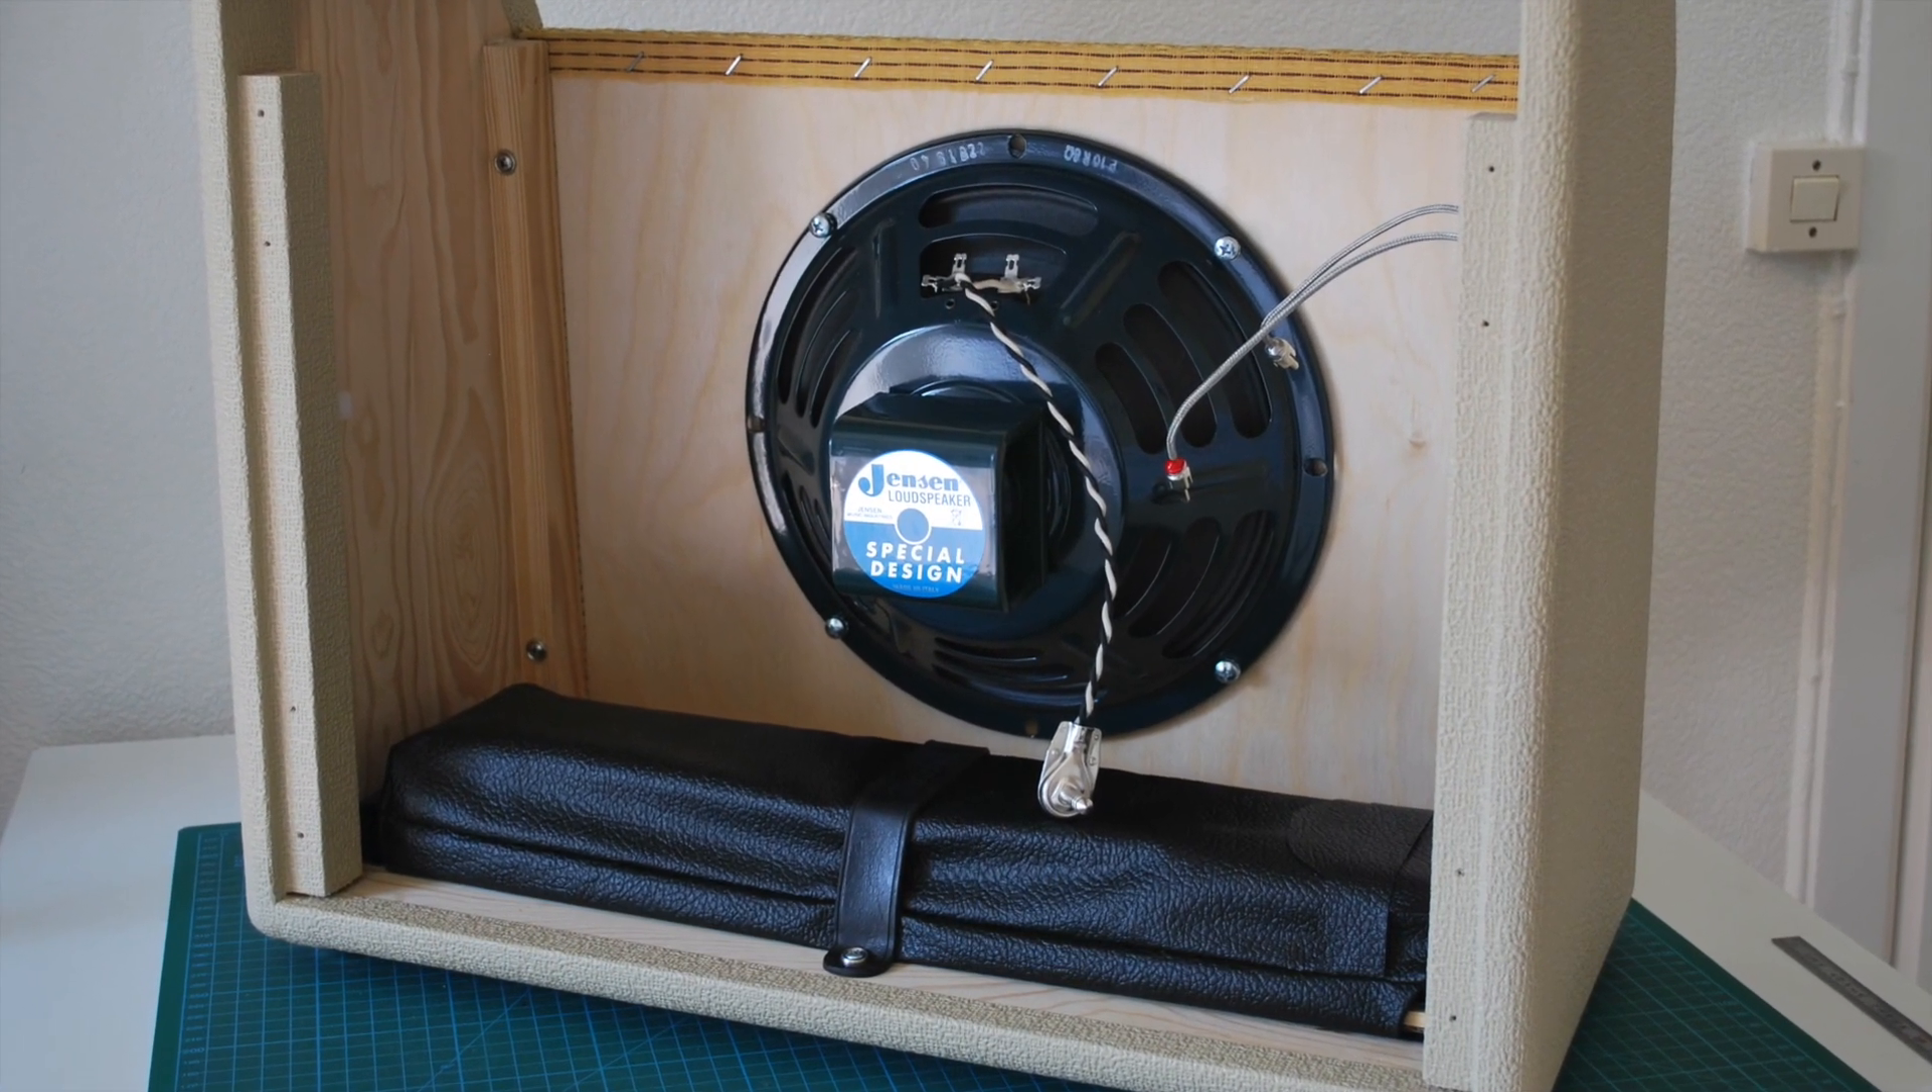And I also made a strap that holds the reverb tank in place.